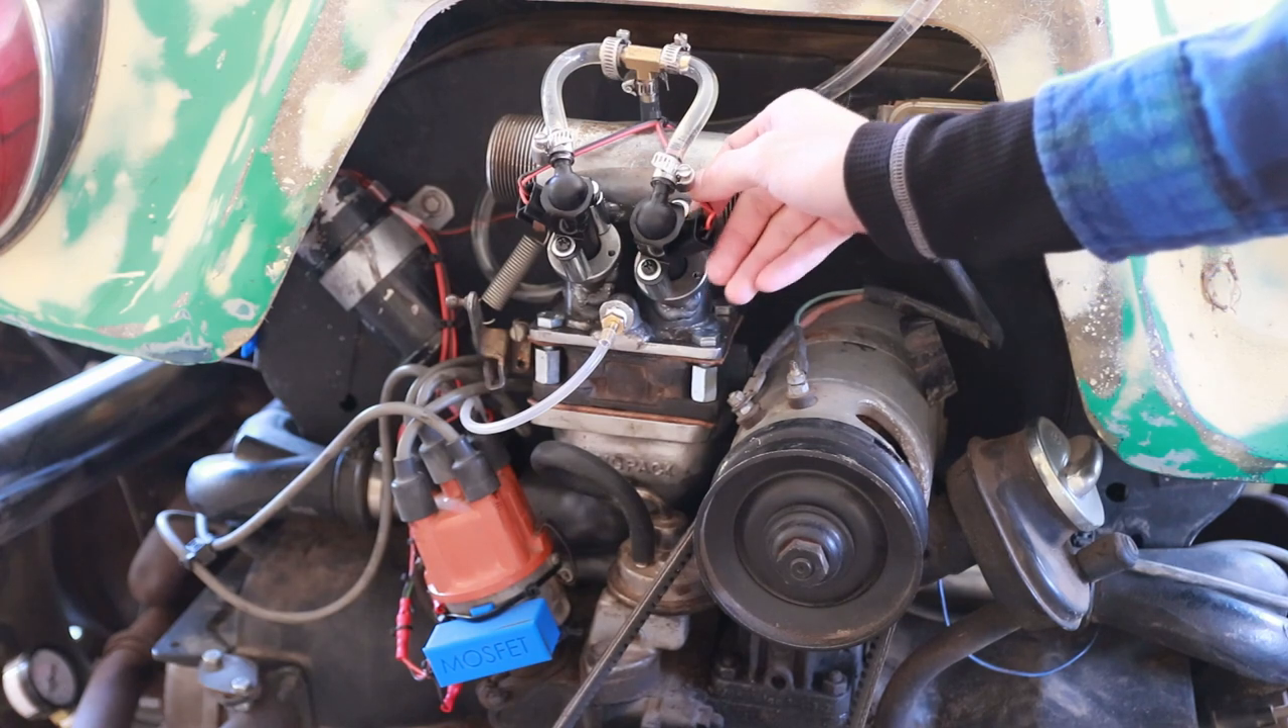I've connected a temporary fuel hose set up here.